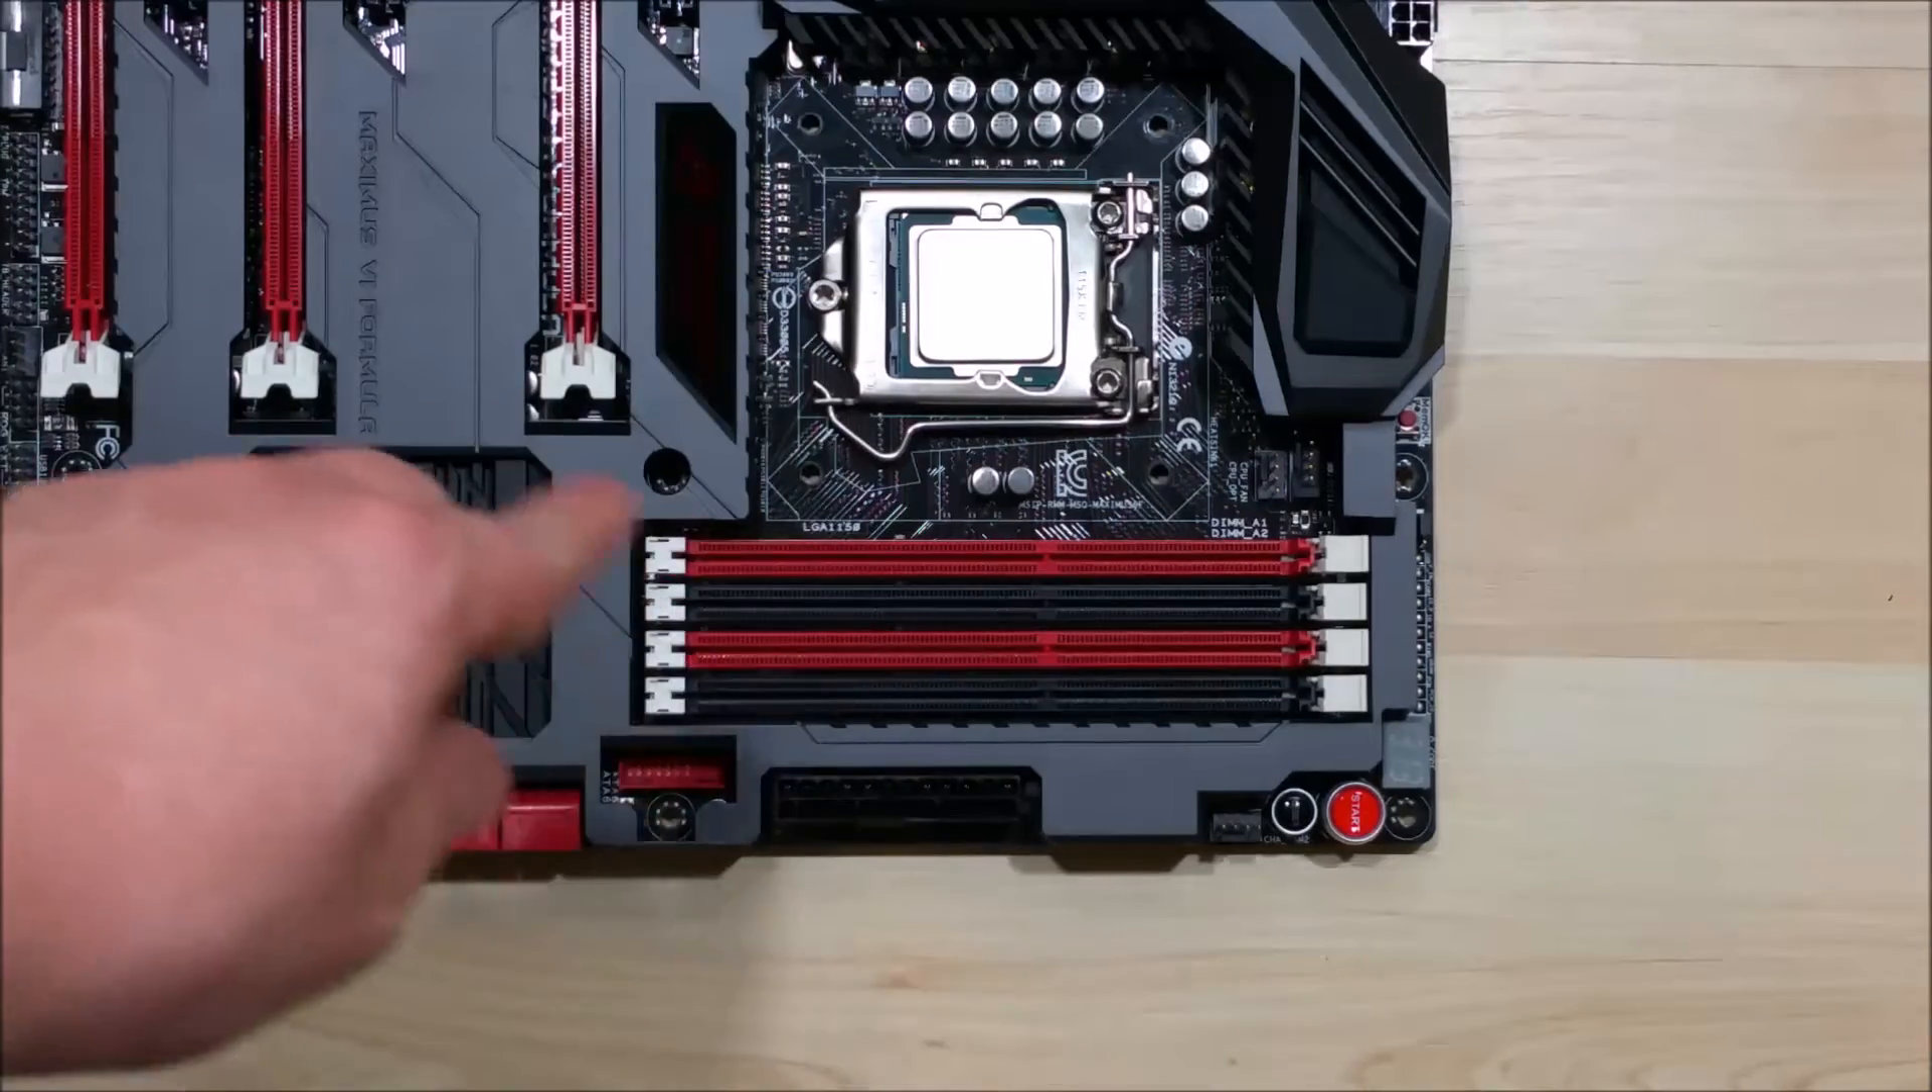We do not have a CPU cooler installed.